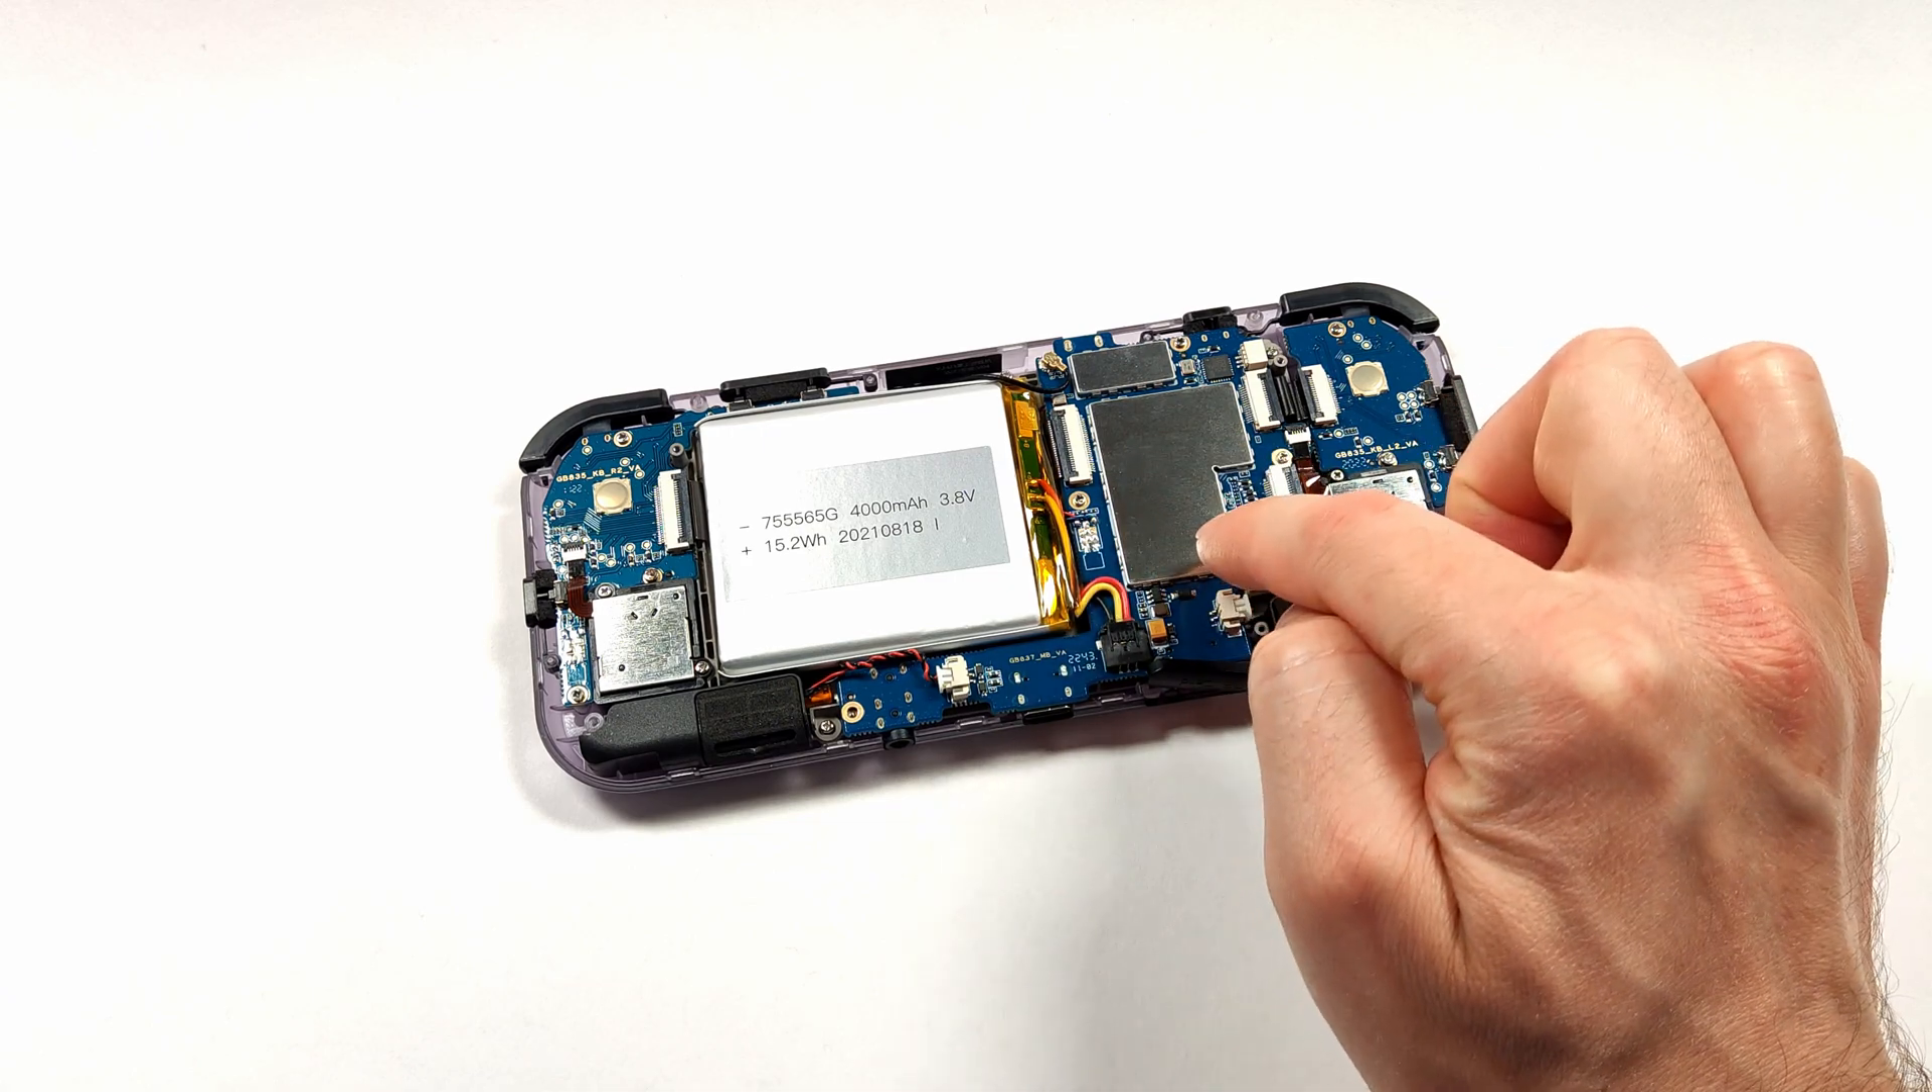With the backplate off, you can see the heat plate over top of the SoC.